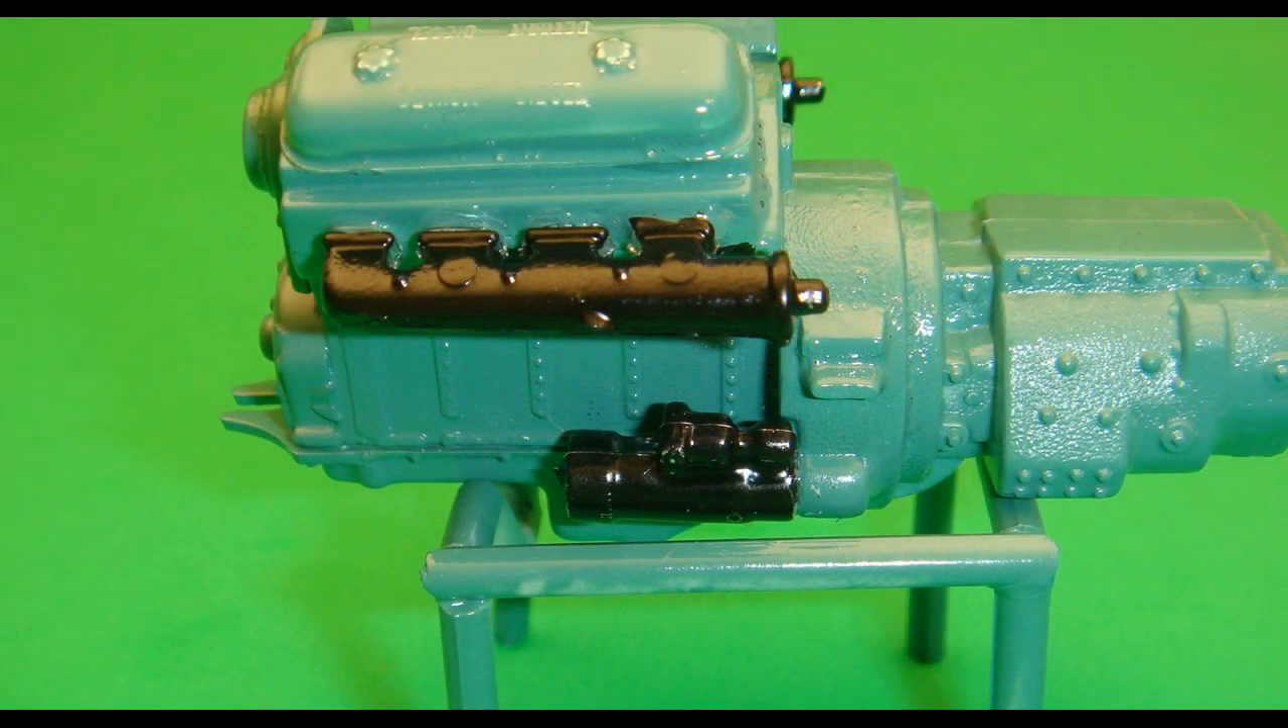But, in this view, you can see, you know, the black pieces attached to the engine and the semi-green that we painted earlier.